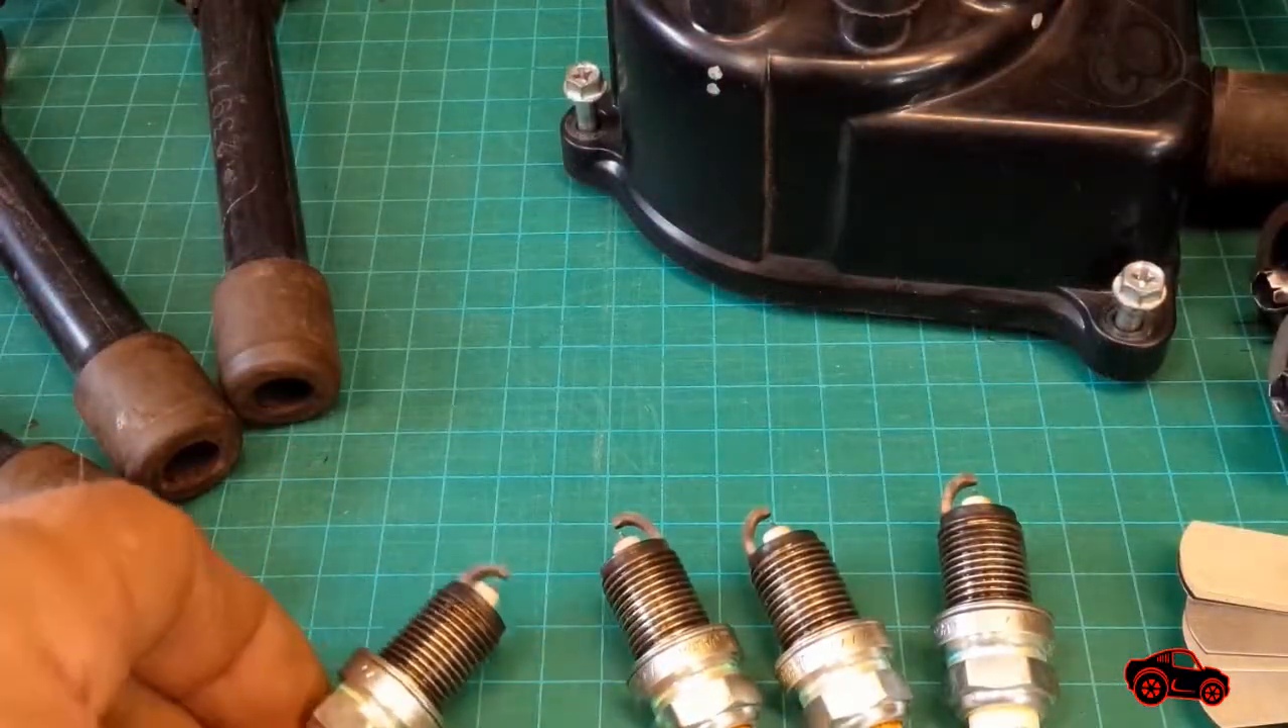At last I removed the spark plugs to look at their condition.